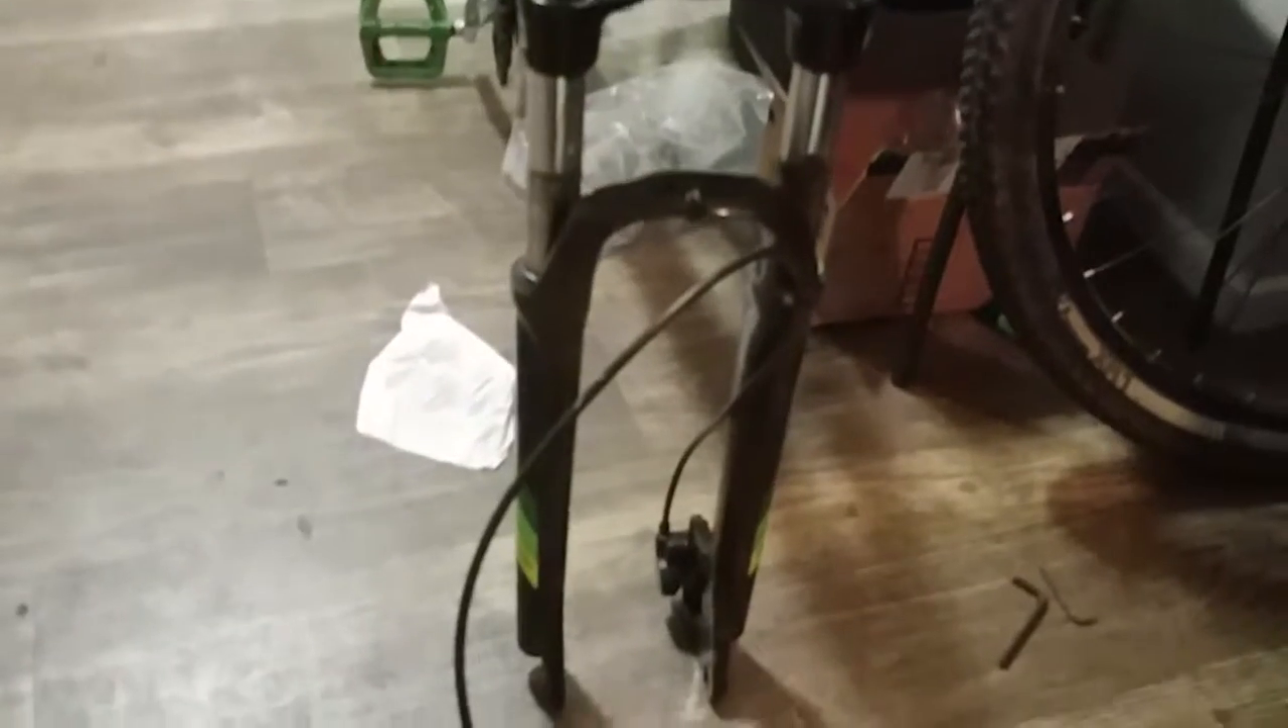I've already taken off the front wheel.